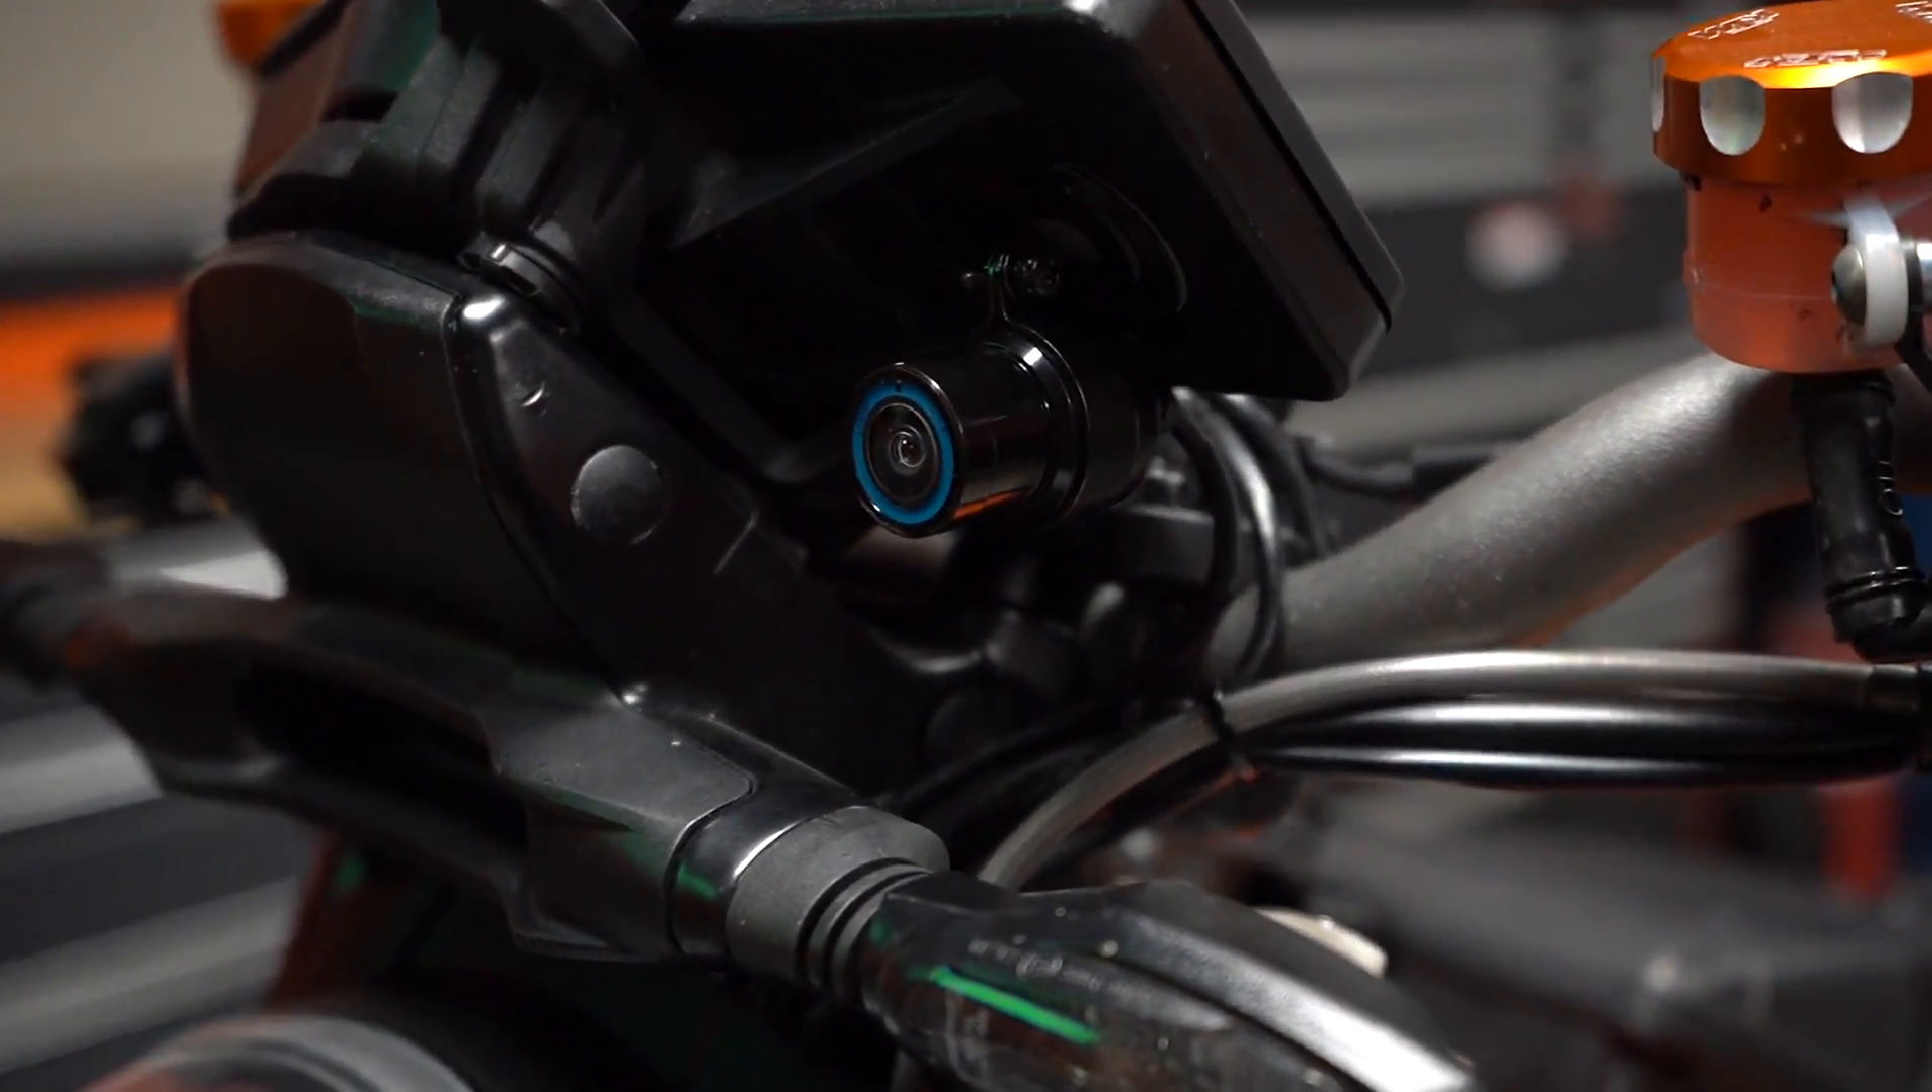Okay there we go there's the dash cam finally installed.